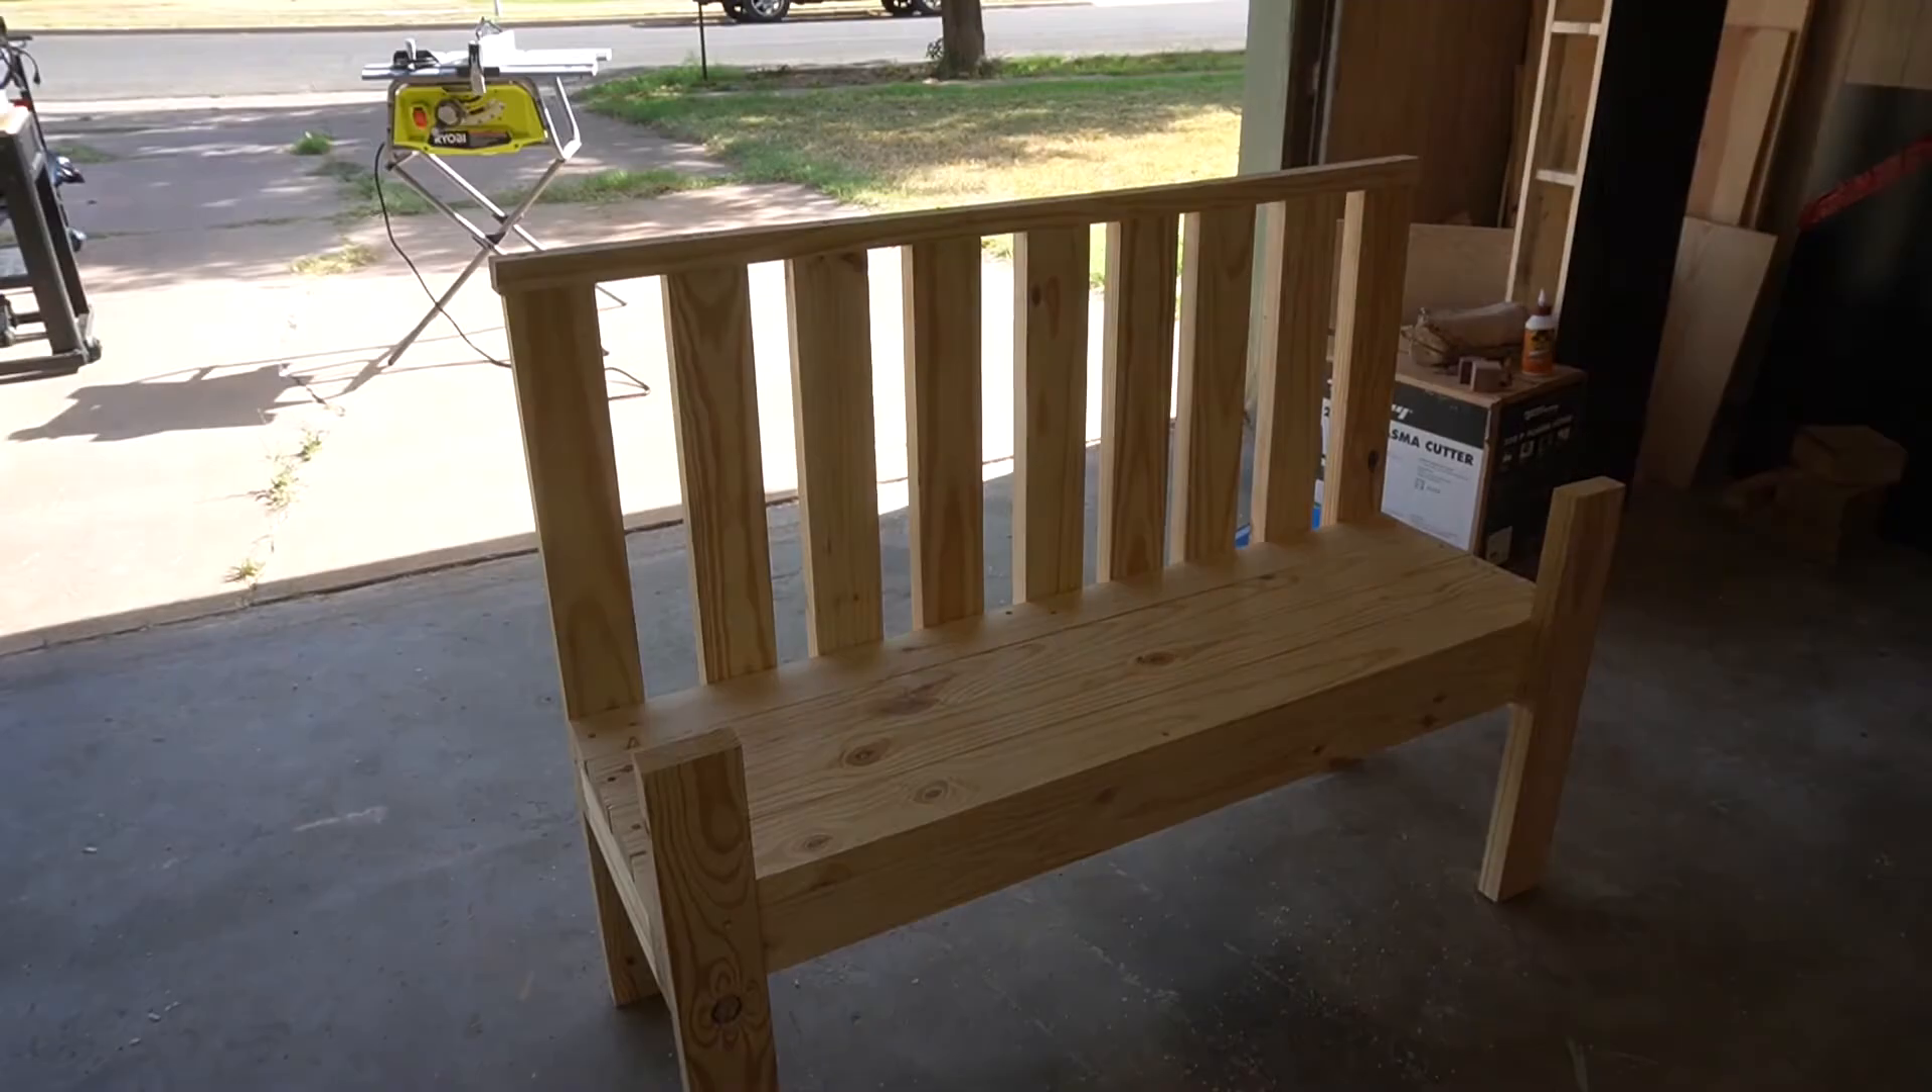So here's basically the bench once it's kind of put together and now we're just putting the armrest in.